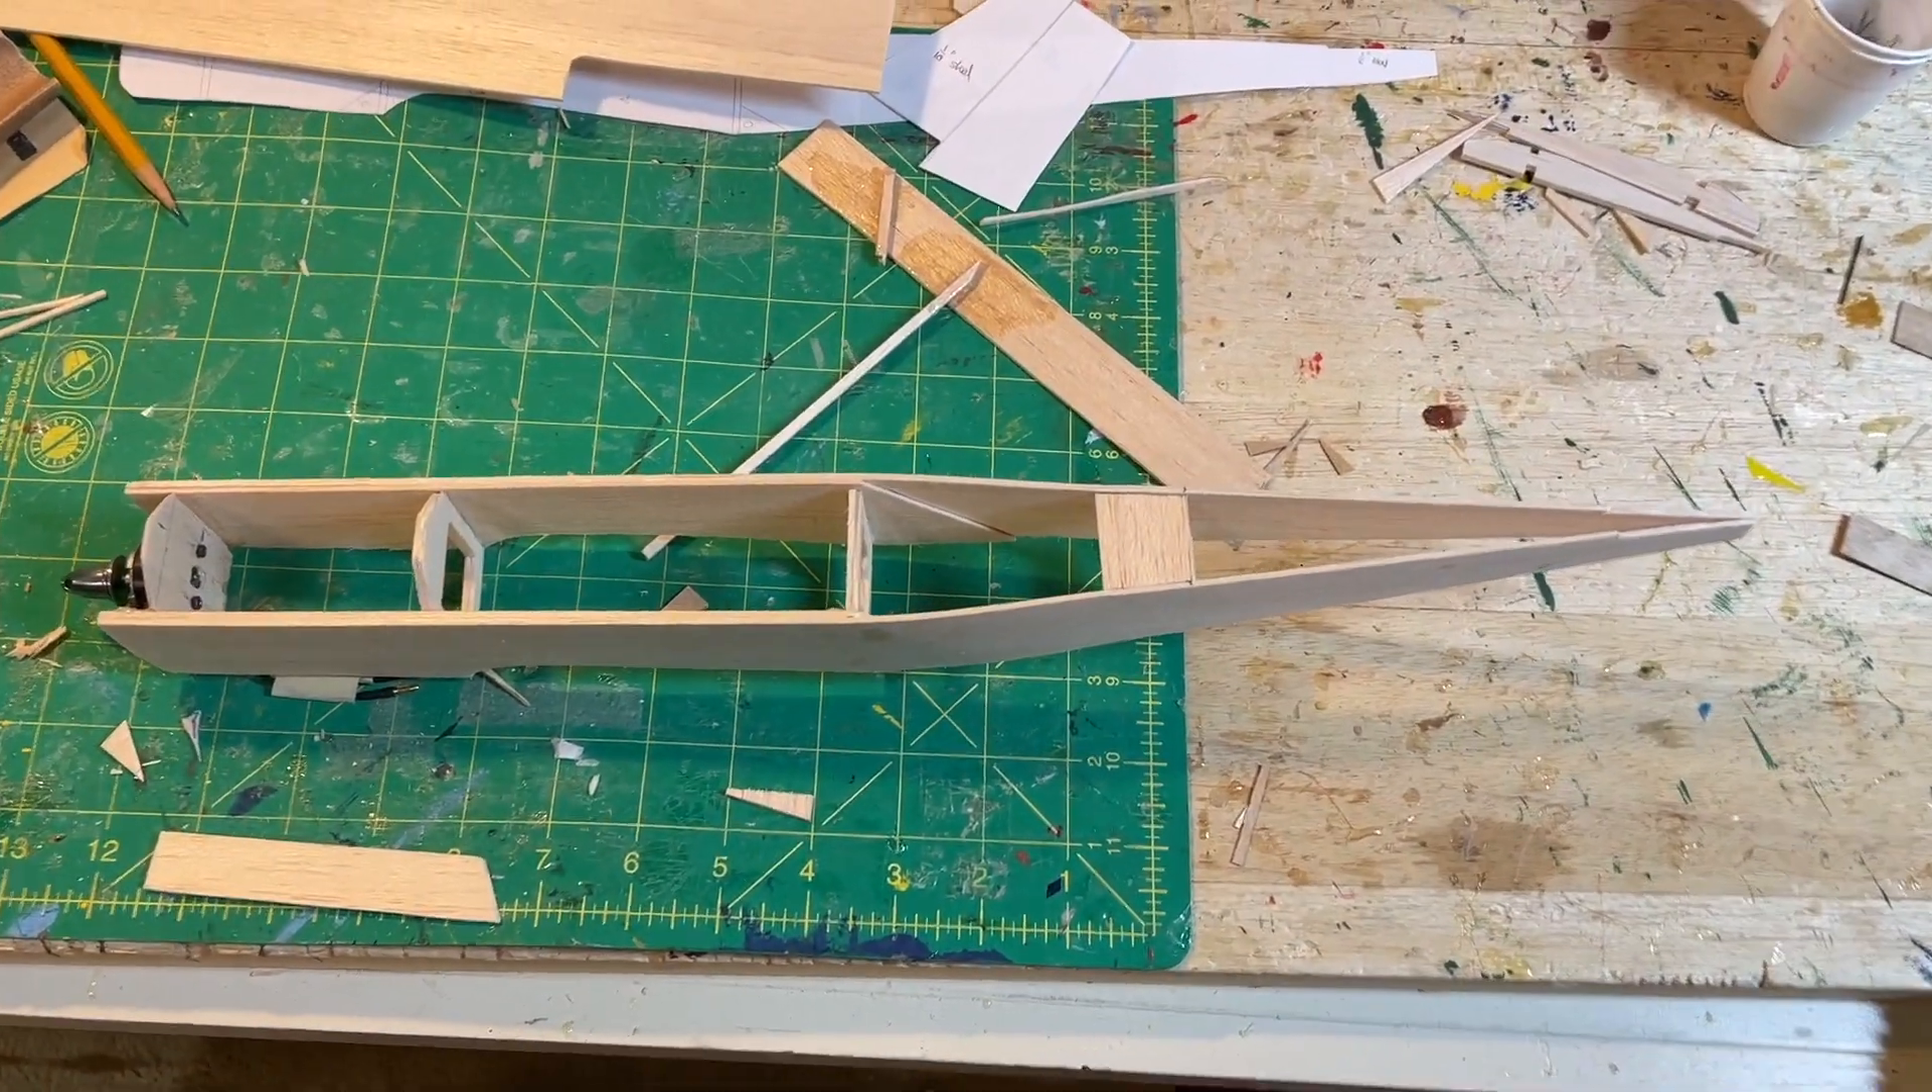These are the fuselage sides glued in place.